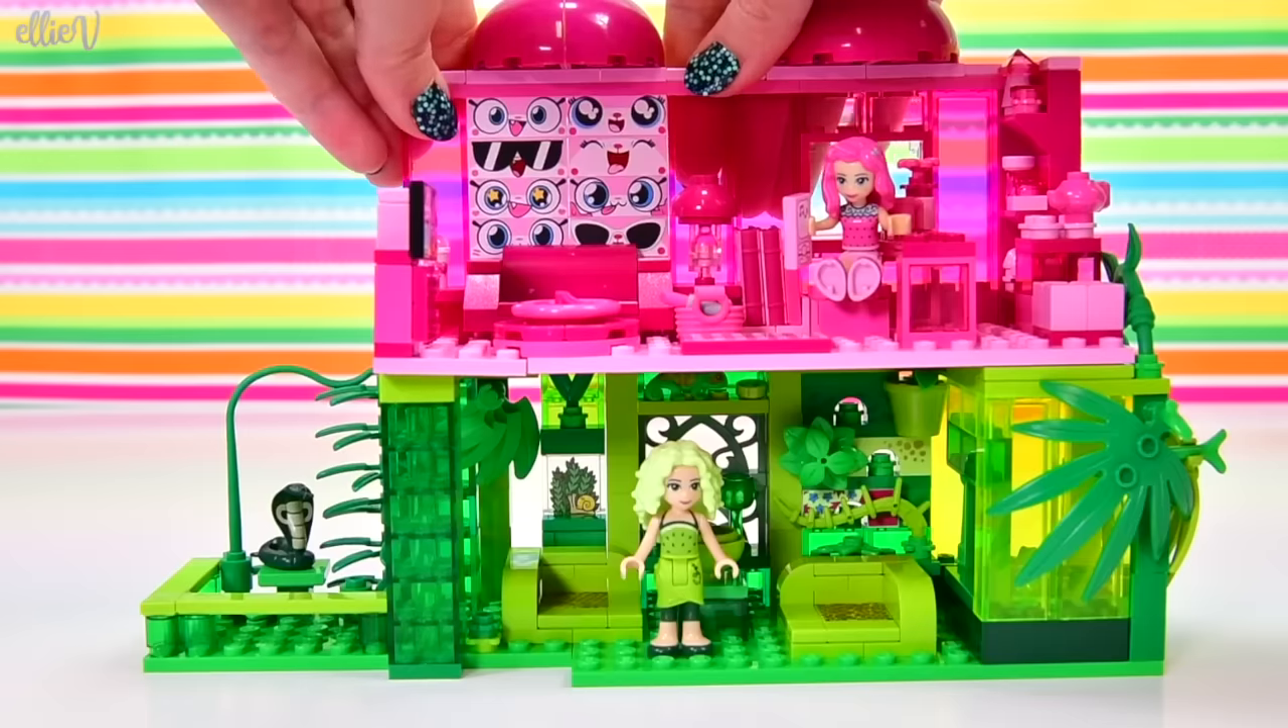So the pink layer goes perfectly on the top. Check it out.